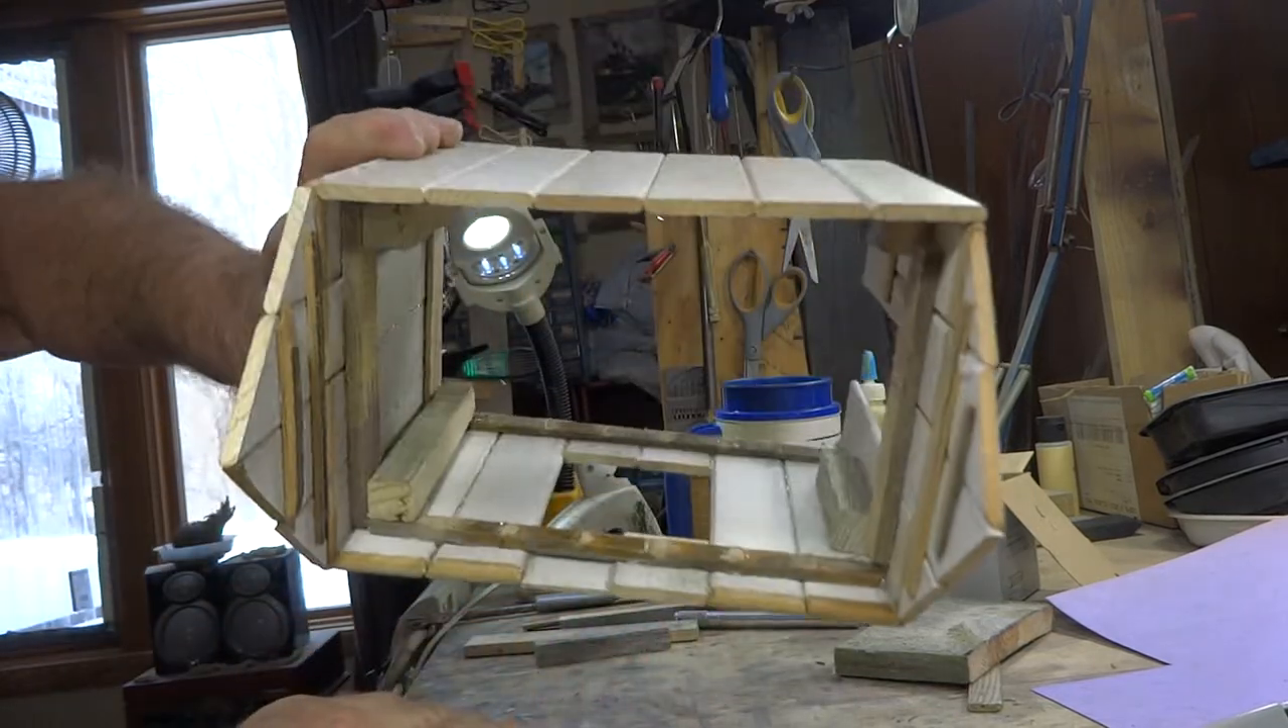I've got the four sides glued together.